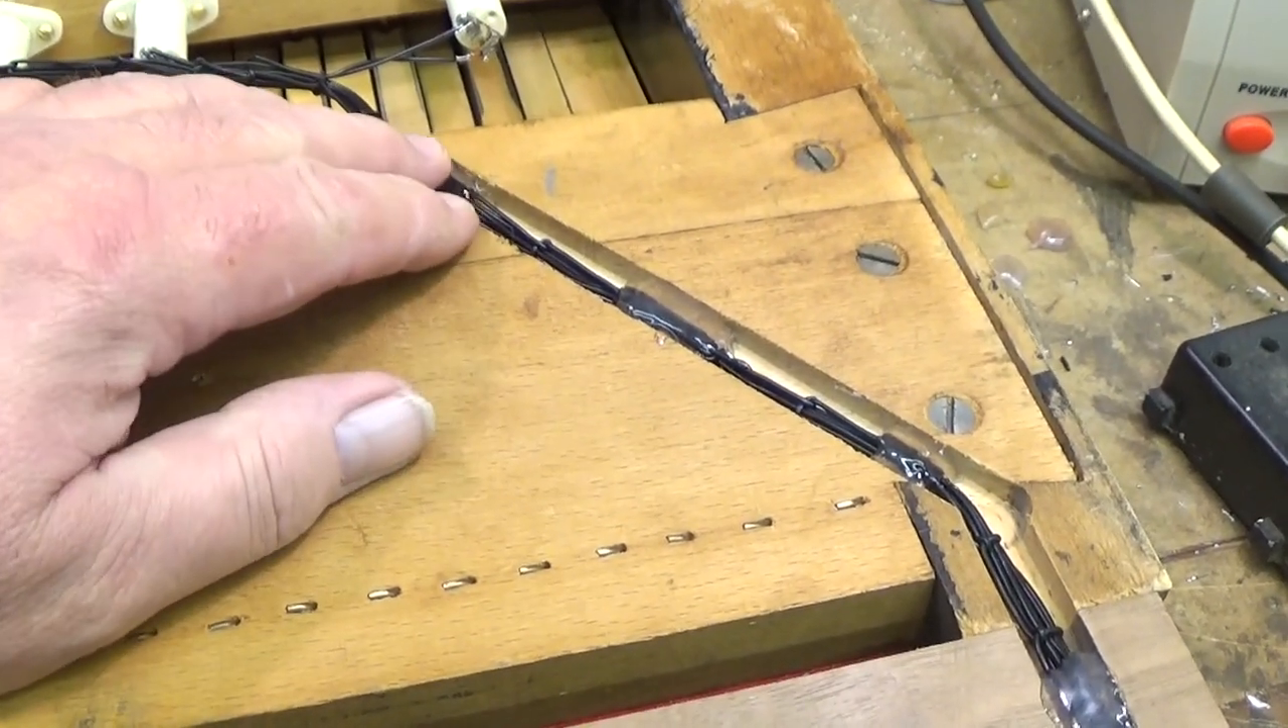The cables are done I've glued them in with some bits of hot melt glue which is all nice and dry now.